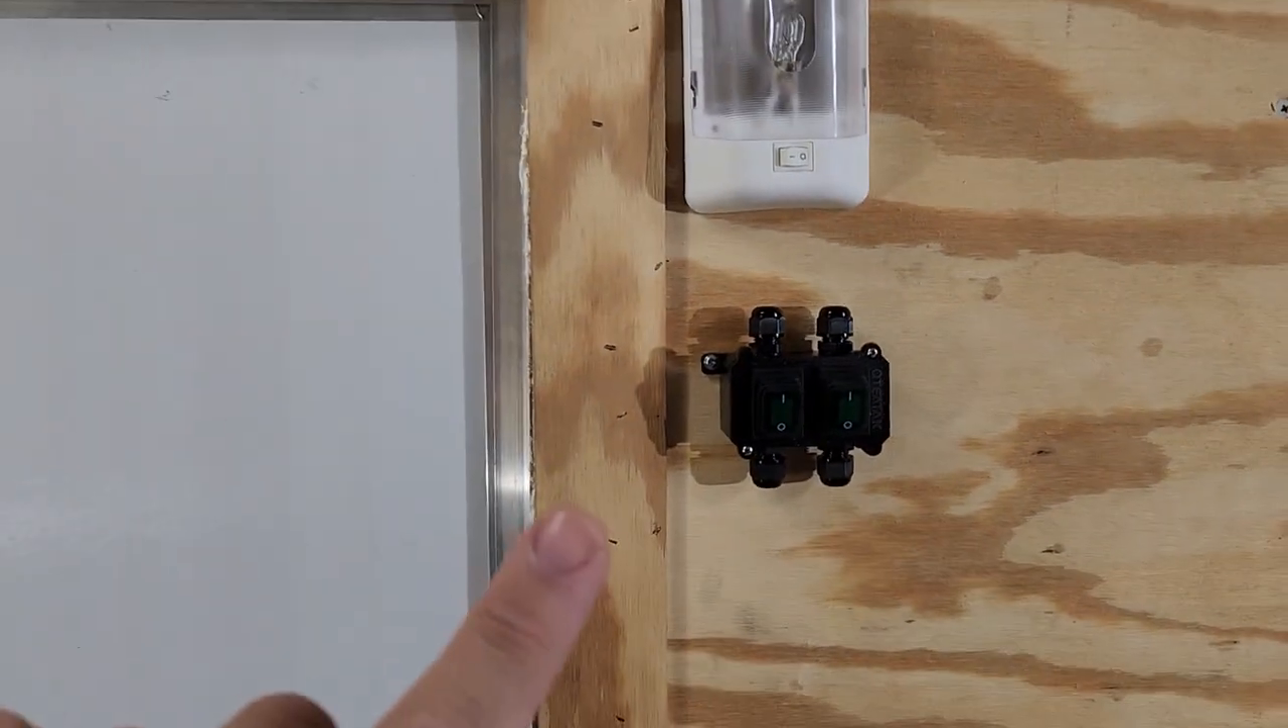Okay guys we have this switch mounted right here.